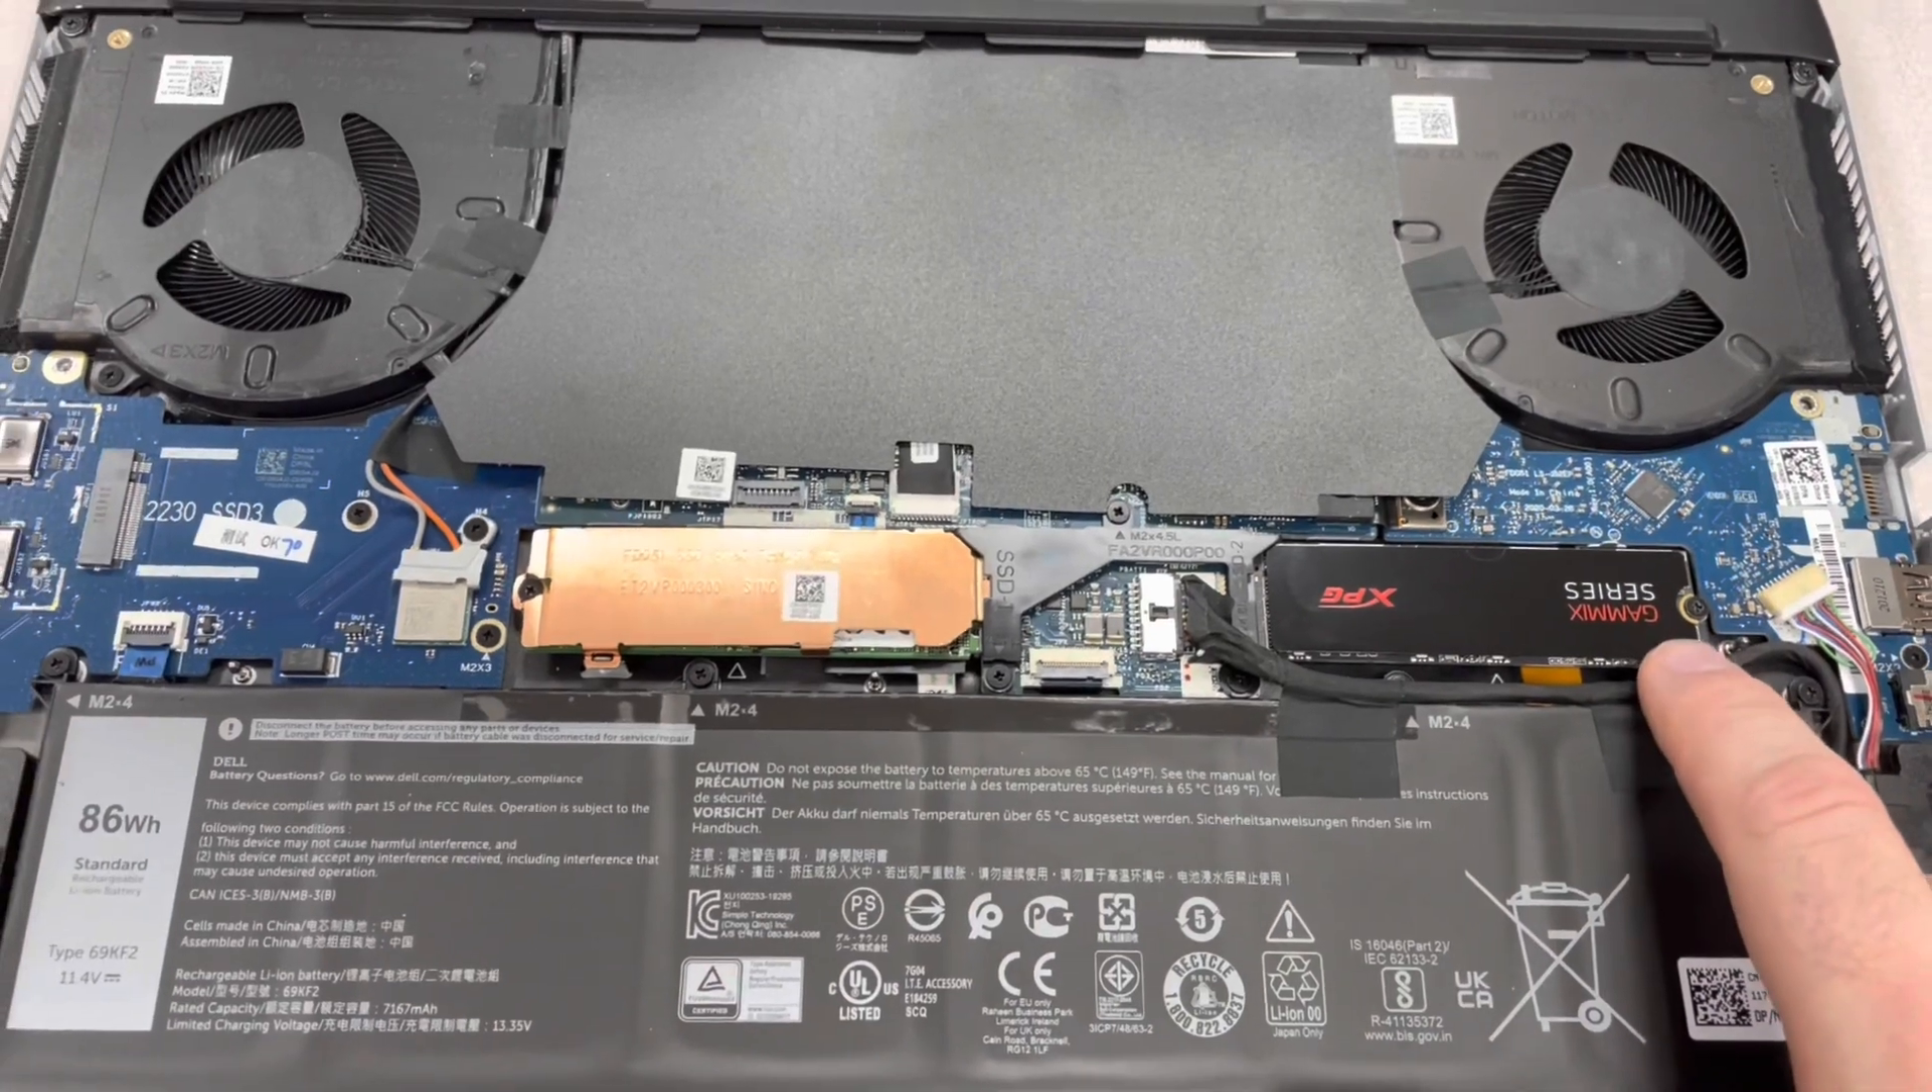Uh about a week or two later after I bought the laptop I installed this two terabyte uh SSD into the second 2280 slot.